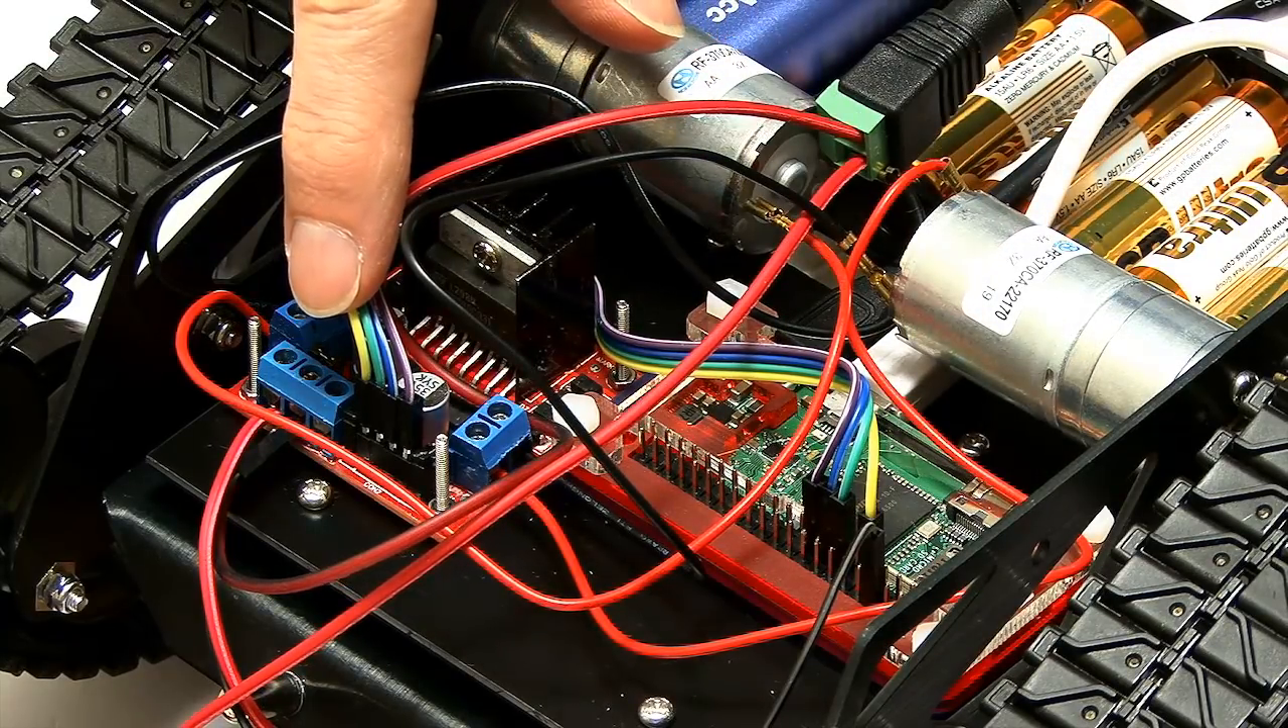But basically, you've got four GPIO pins from the Pi connected here through to the motor controller.